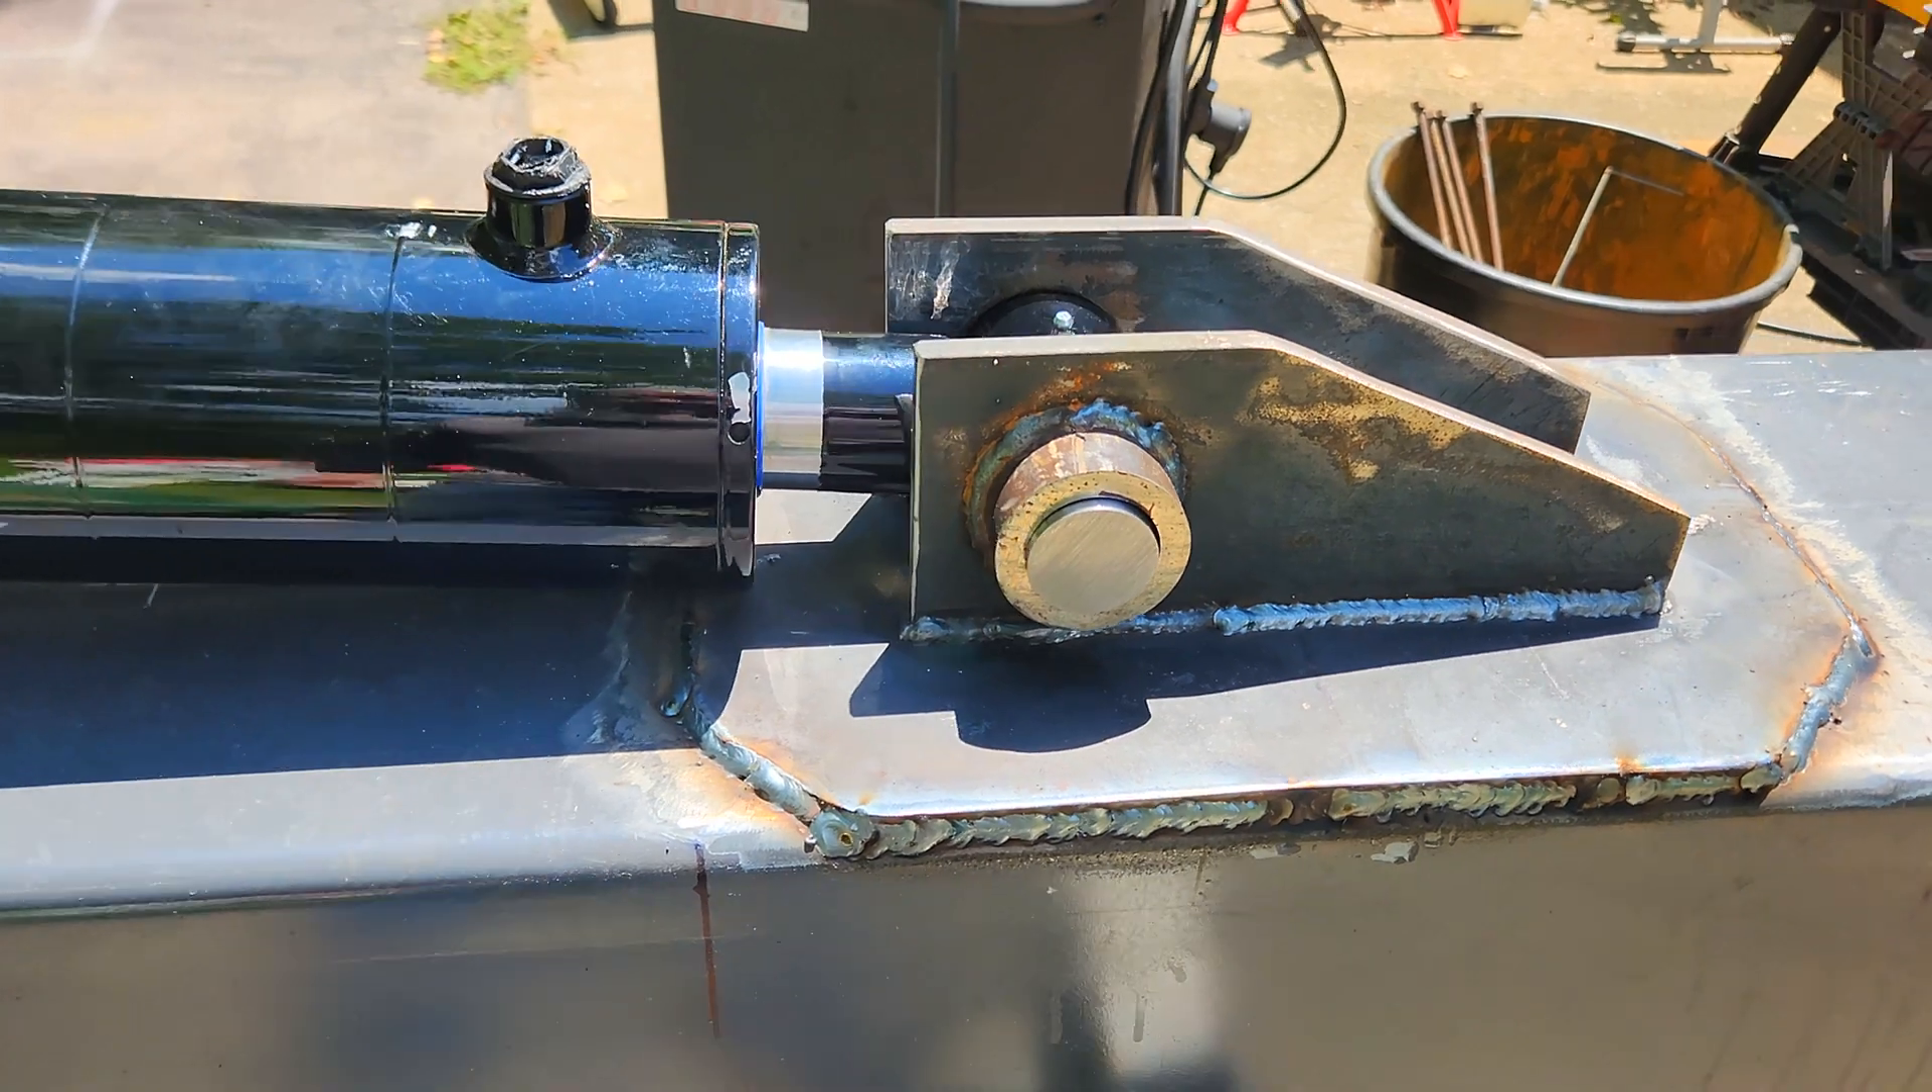So I got that pivot point welded on there.